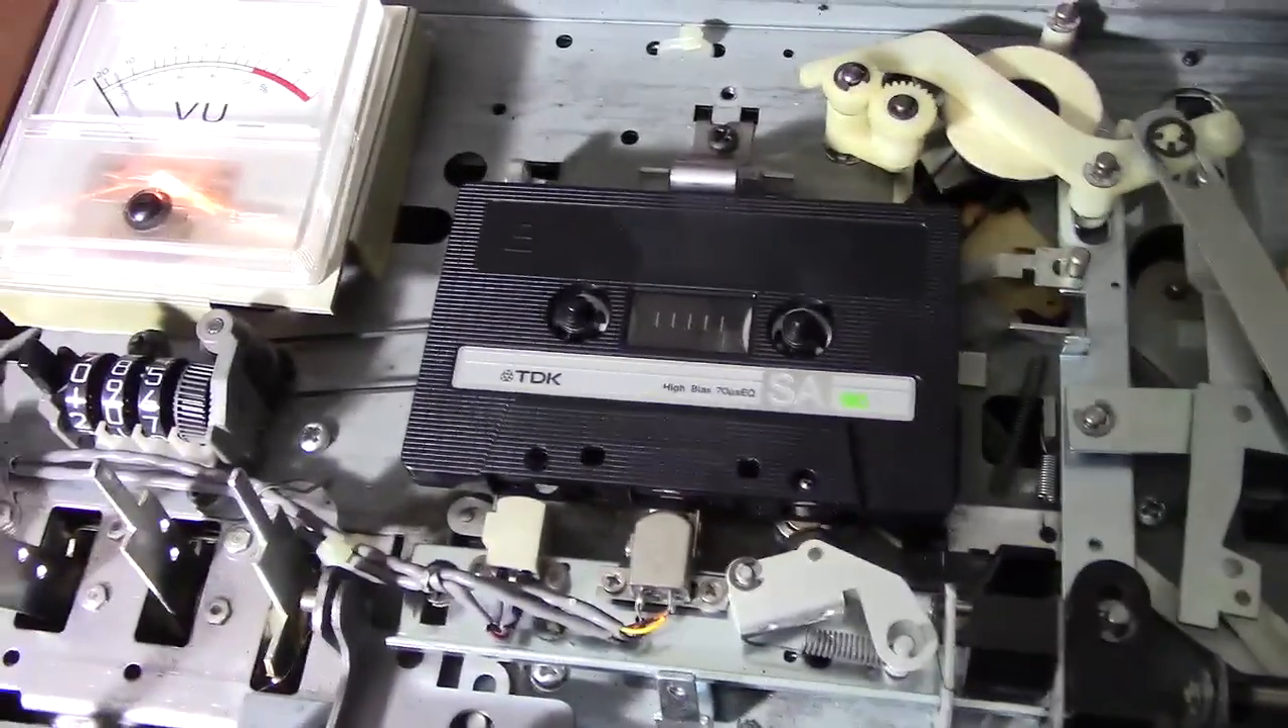You're looking at the advent 201 with its cover removed its front cover and I've got a tape loaded in.